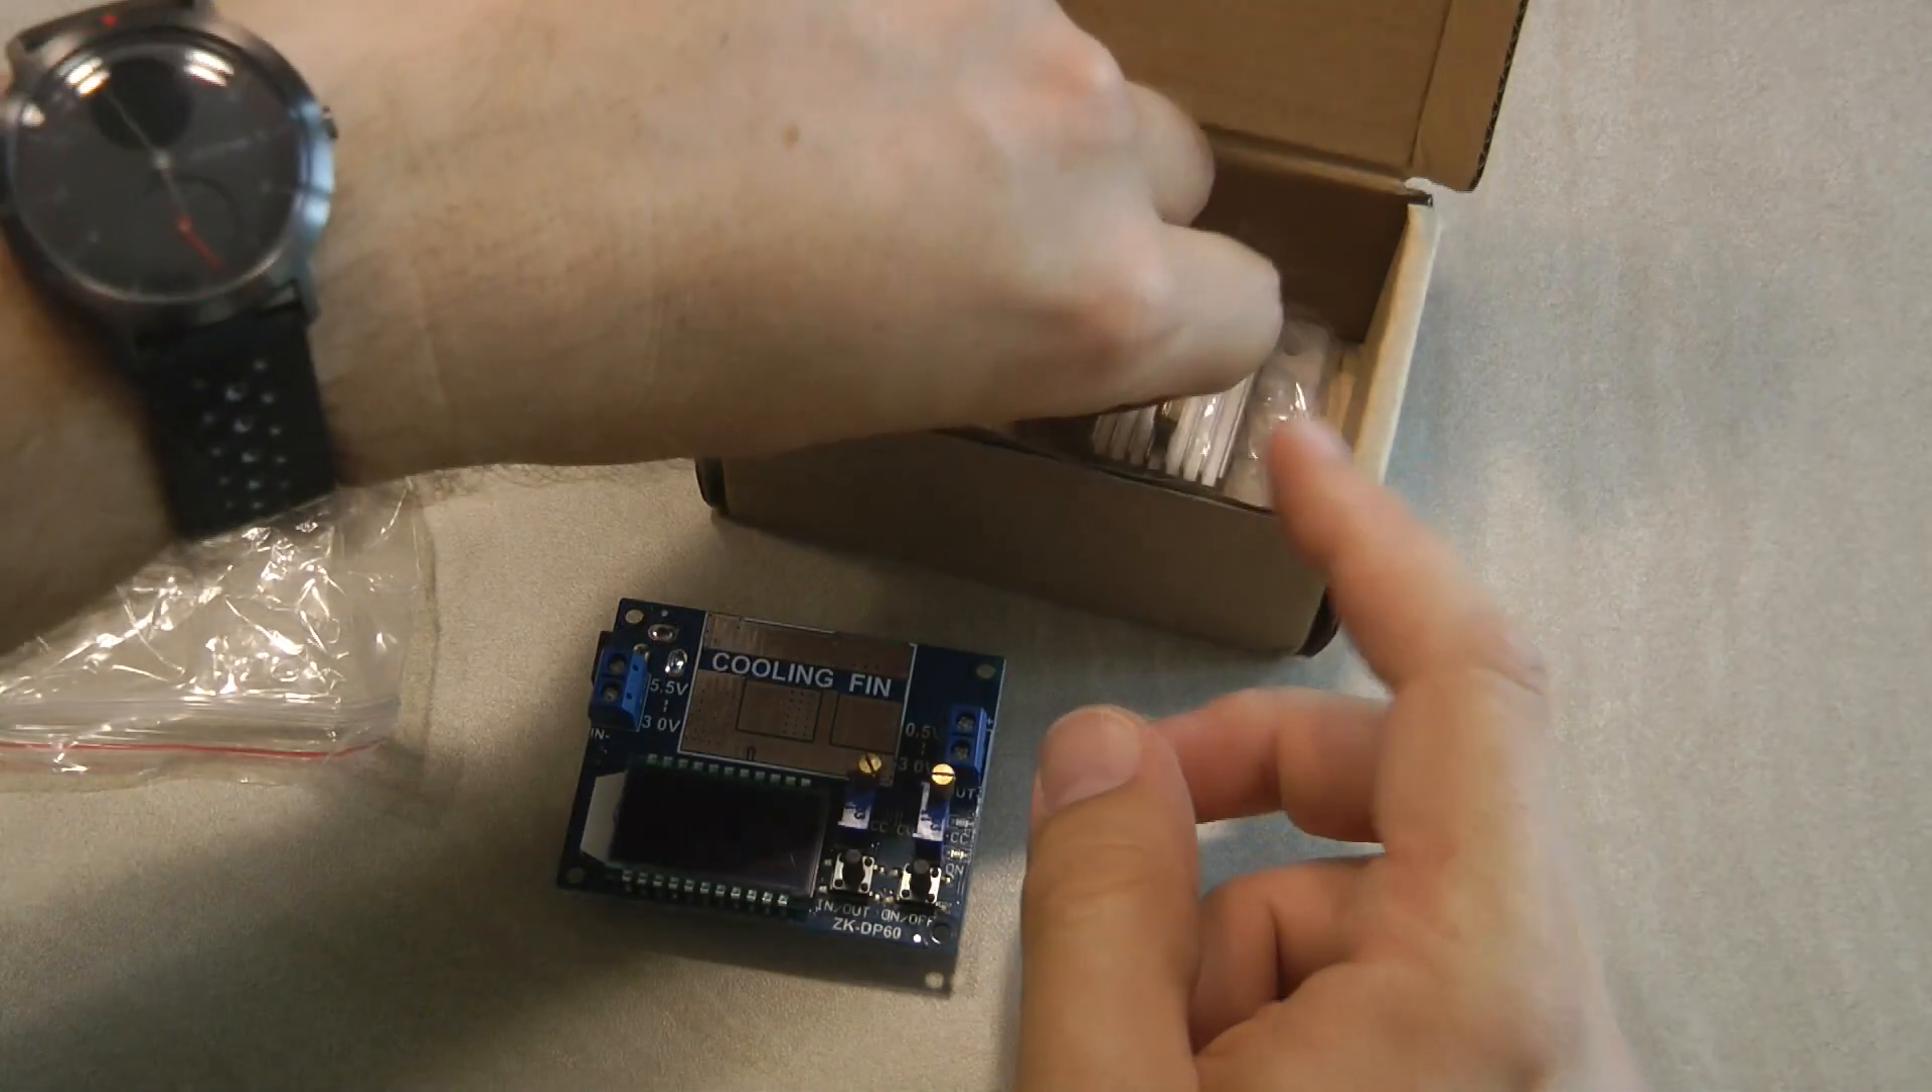The cooling fin needs to be added.